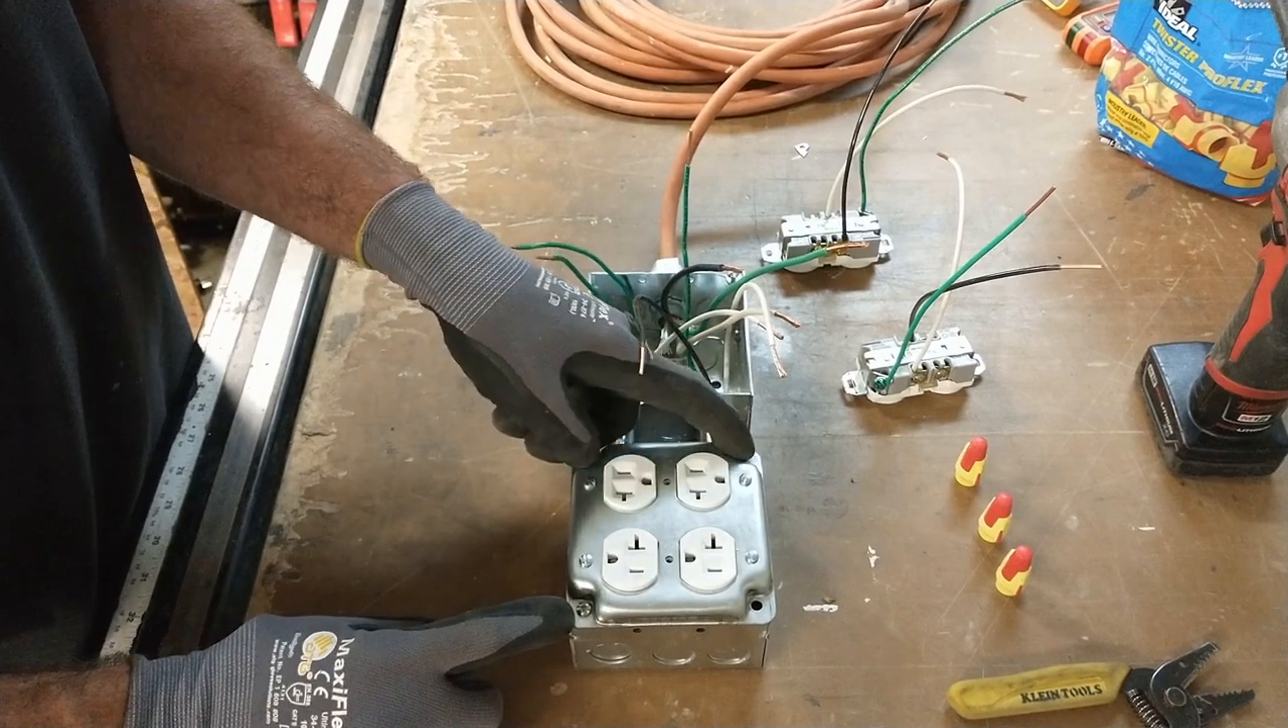We got the plate mounted down.